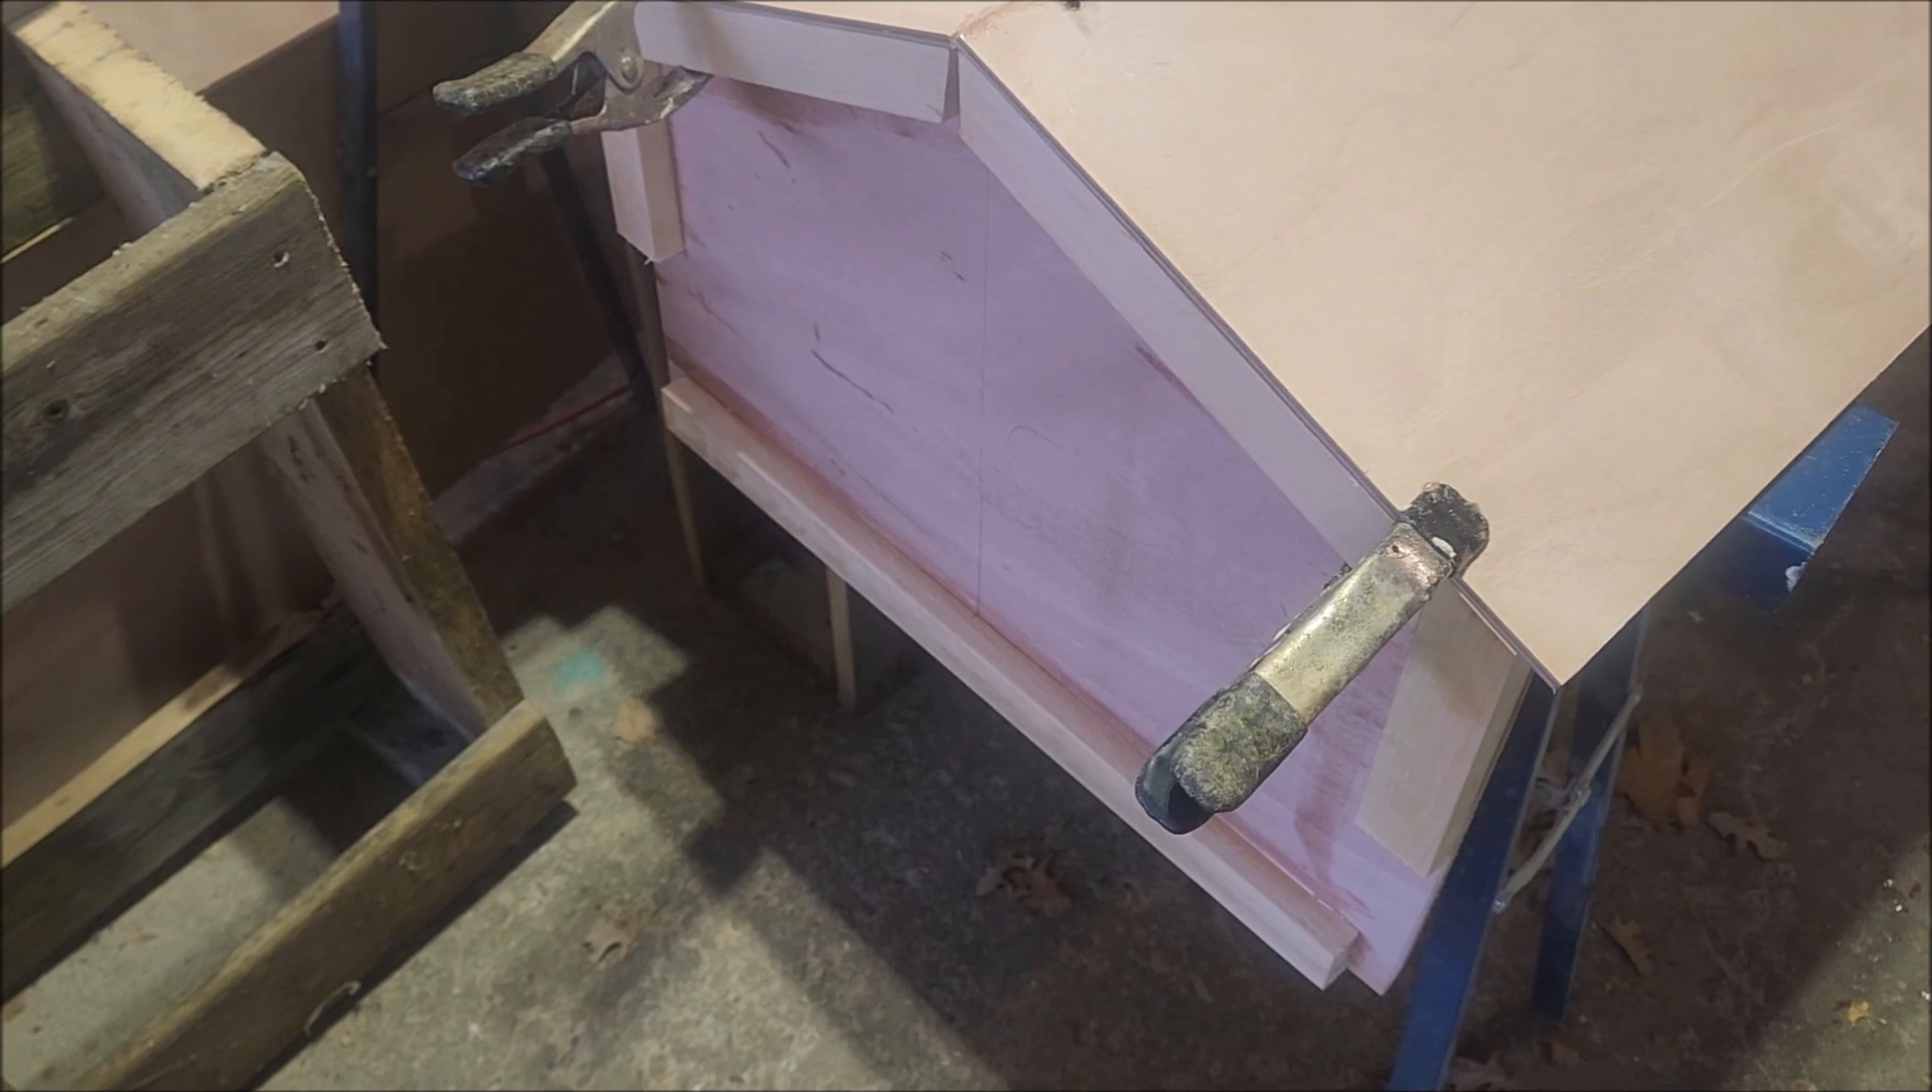I just have the end transom just clamped in place just for the angle and at the other end I have another little piece I made that traces the bottom of the hull at the six foot mark coming in.